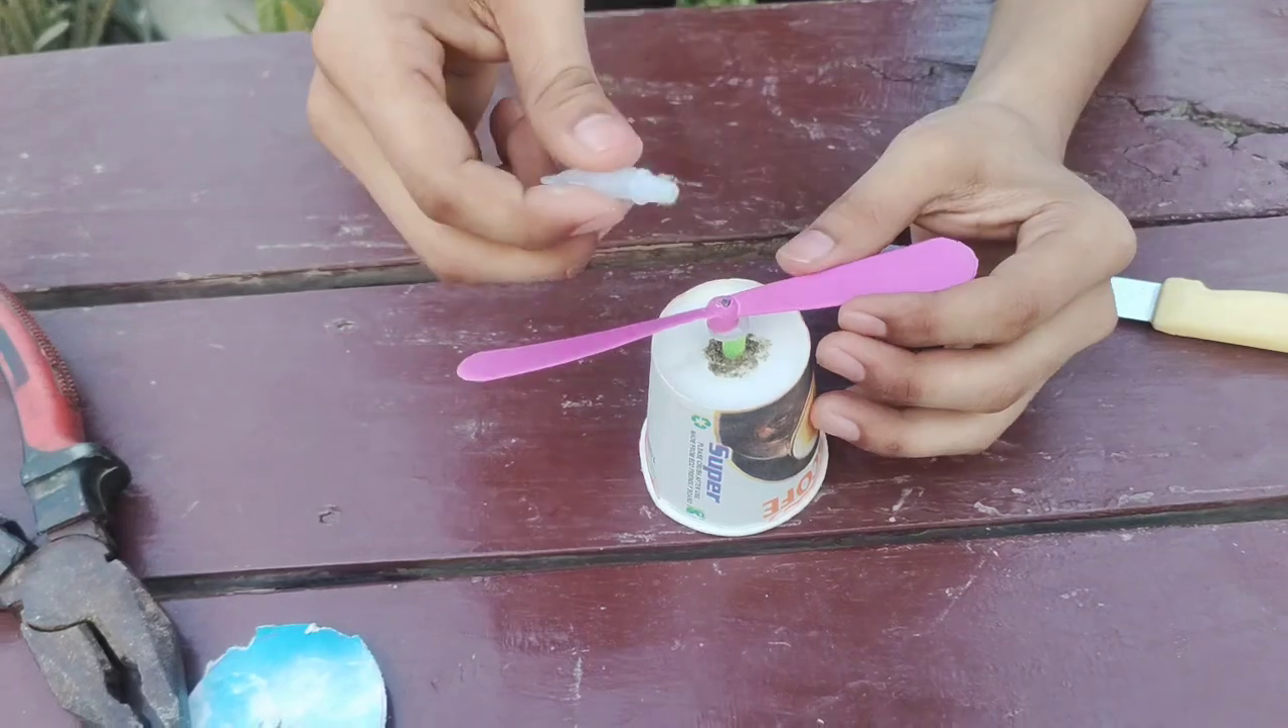देख लिए गाइज यहां पर हमने पंखी को भी सेट कर लिया है।